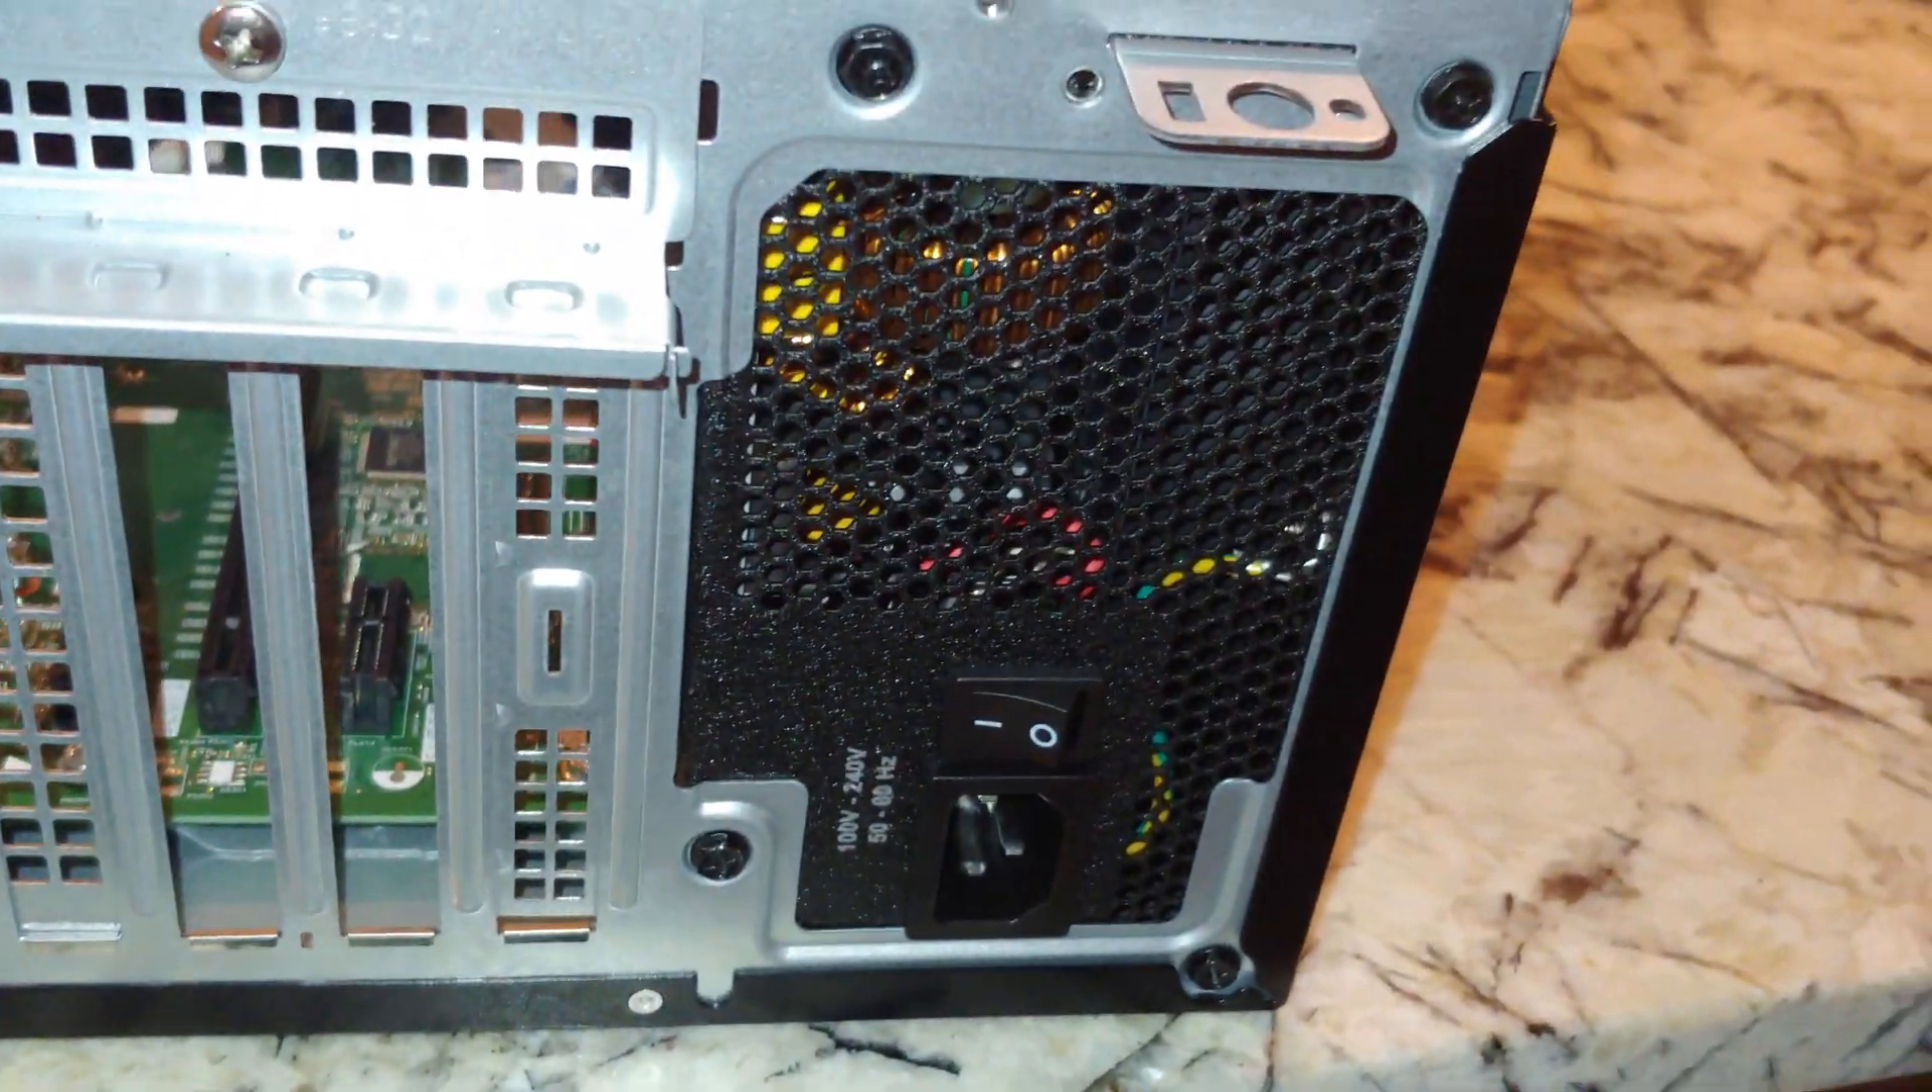These bolt holes line up perfect um and the power plug actually clears the frame.